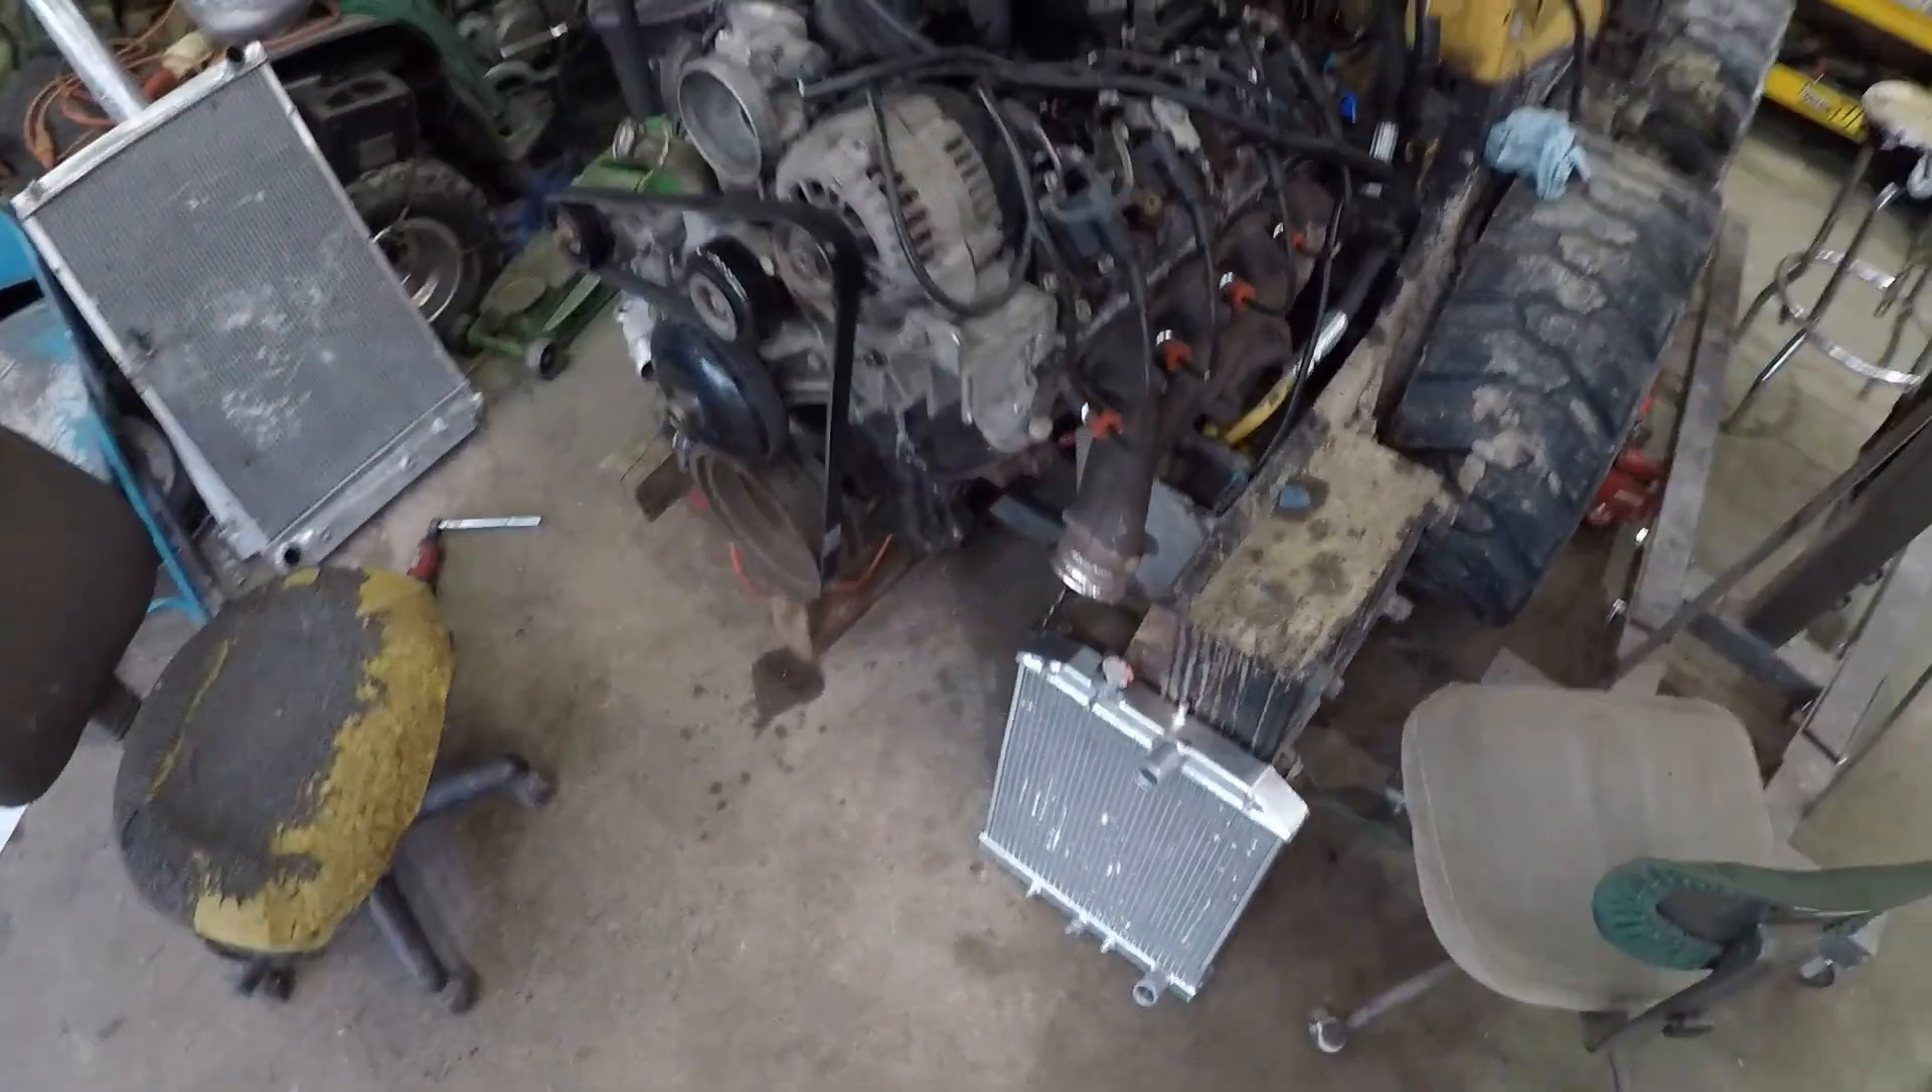We've got the engine there hooked up all the wiring done fuel system hooked up one thing we're missing is a radiator.